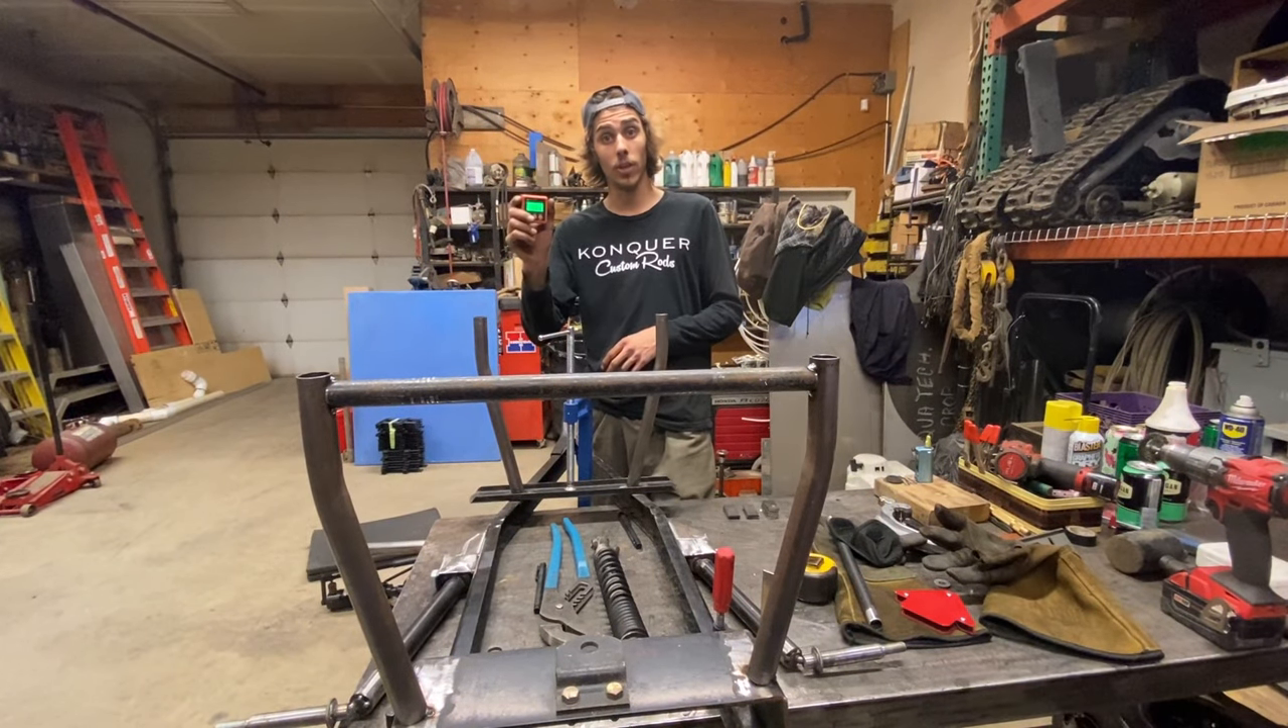All right, so we got our front posts in the upright position.